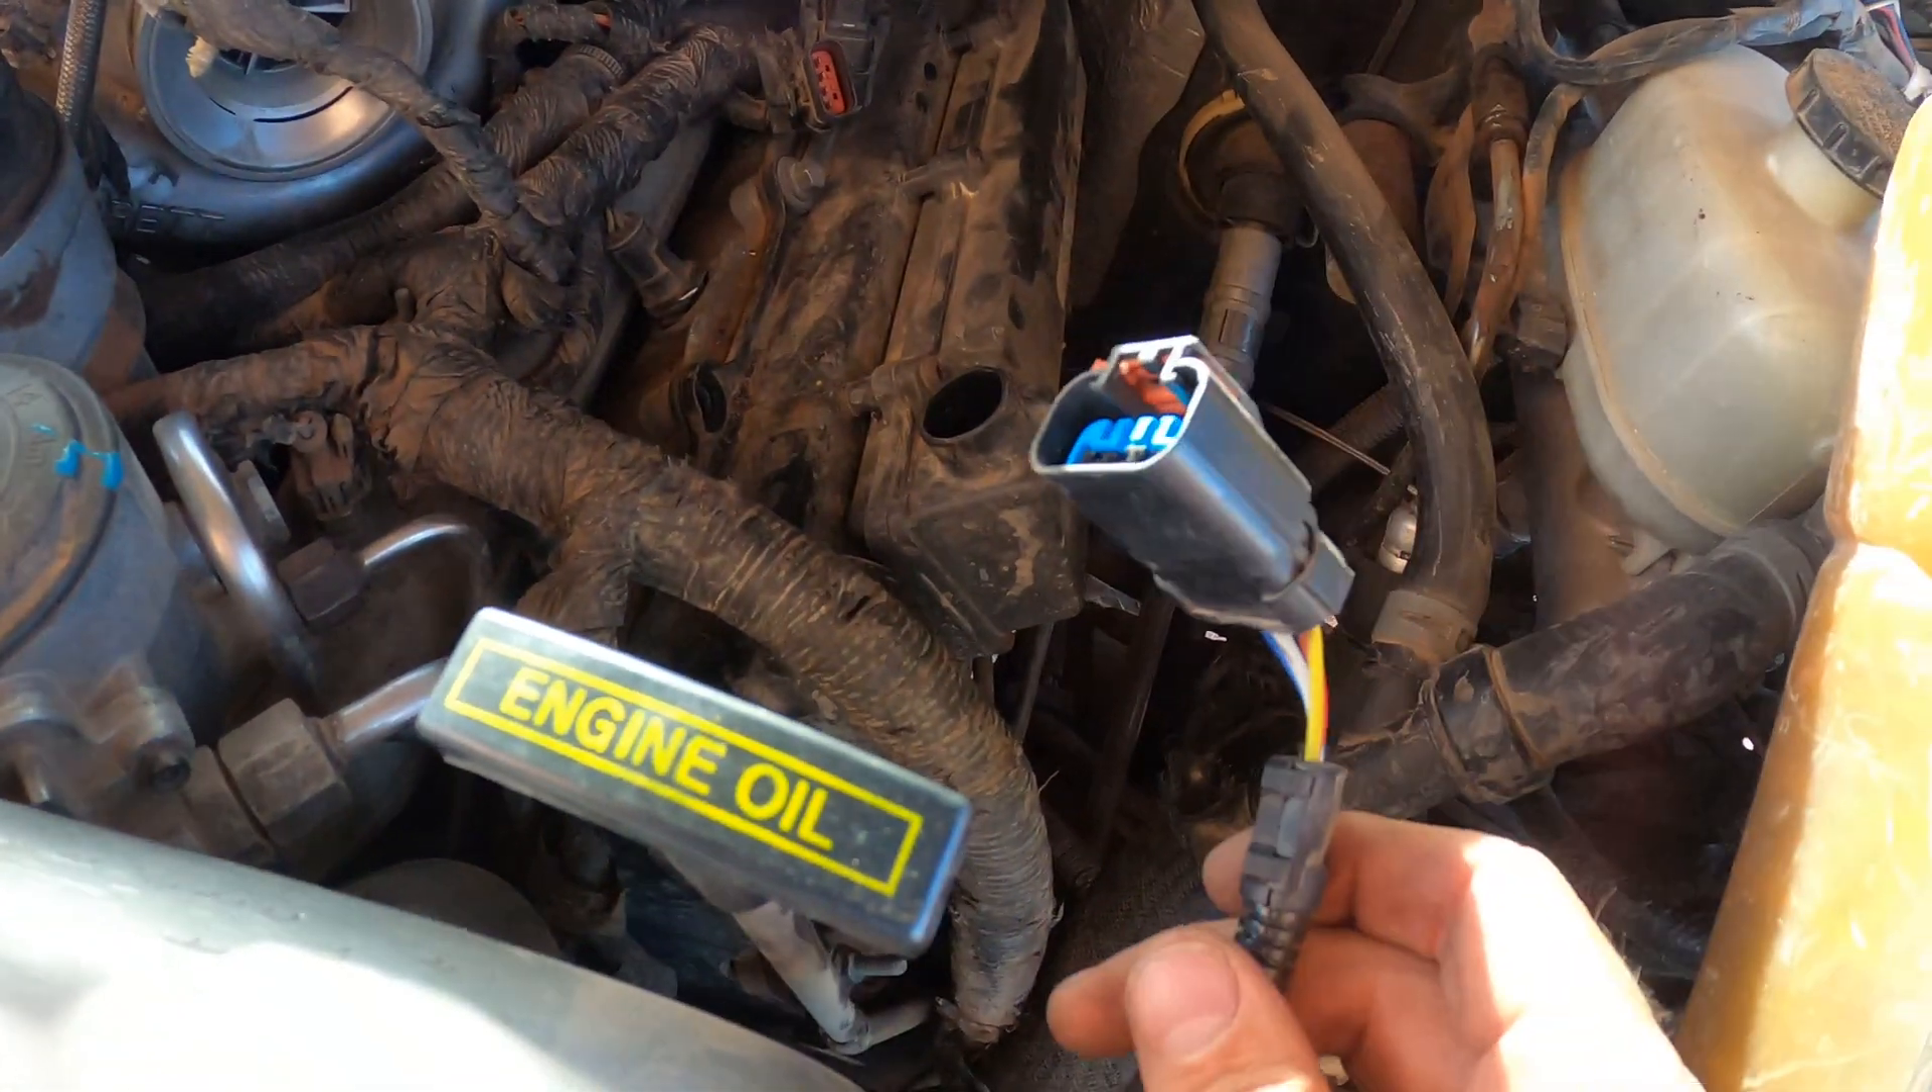Okay, so I disconnected my glow plug harness to get that out of the way.